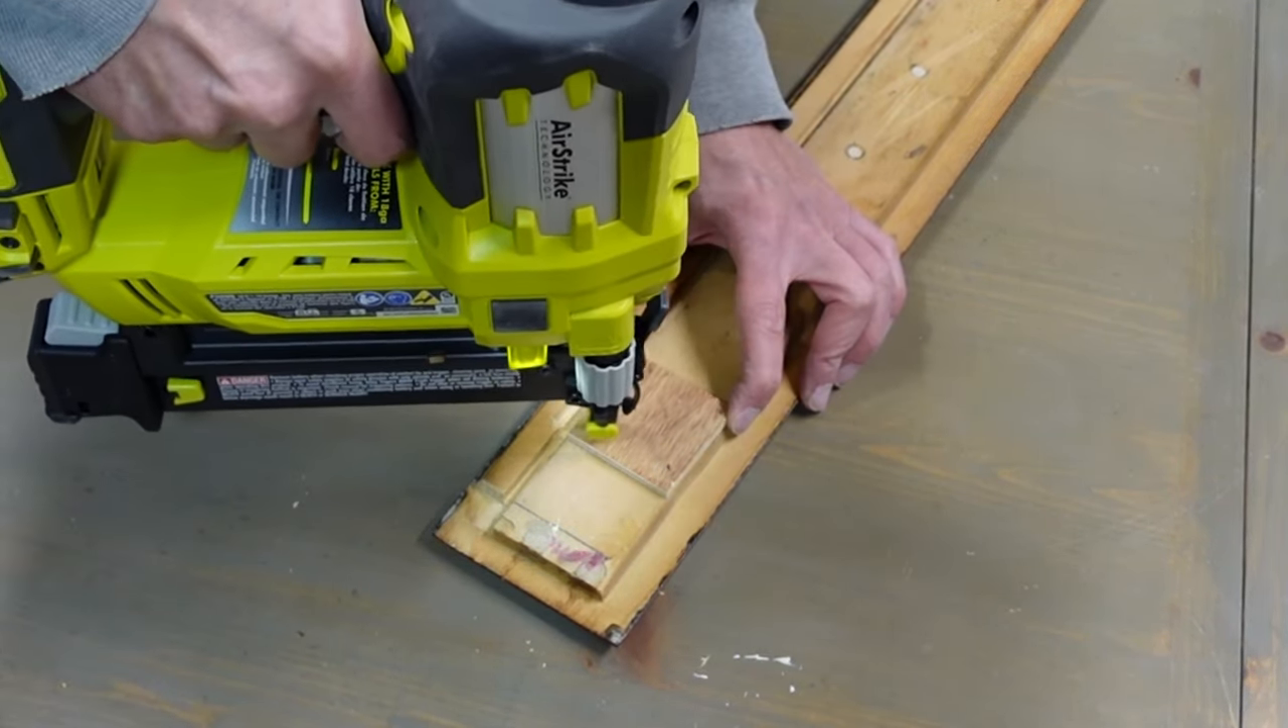So, I cut some wood spacers and attached them to the inside of the front face to elevate the hinges.